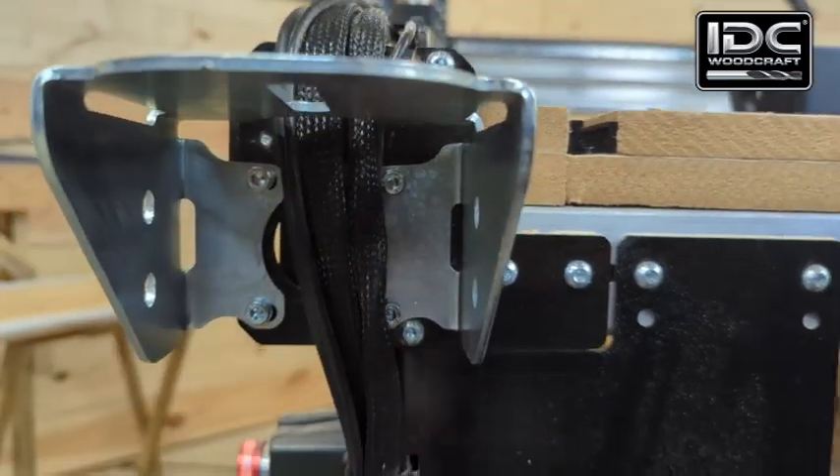And now we have the bracket all screwed in, all four screws, the wires are clear.